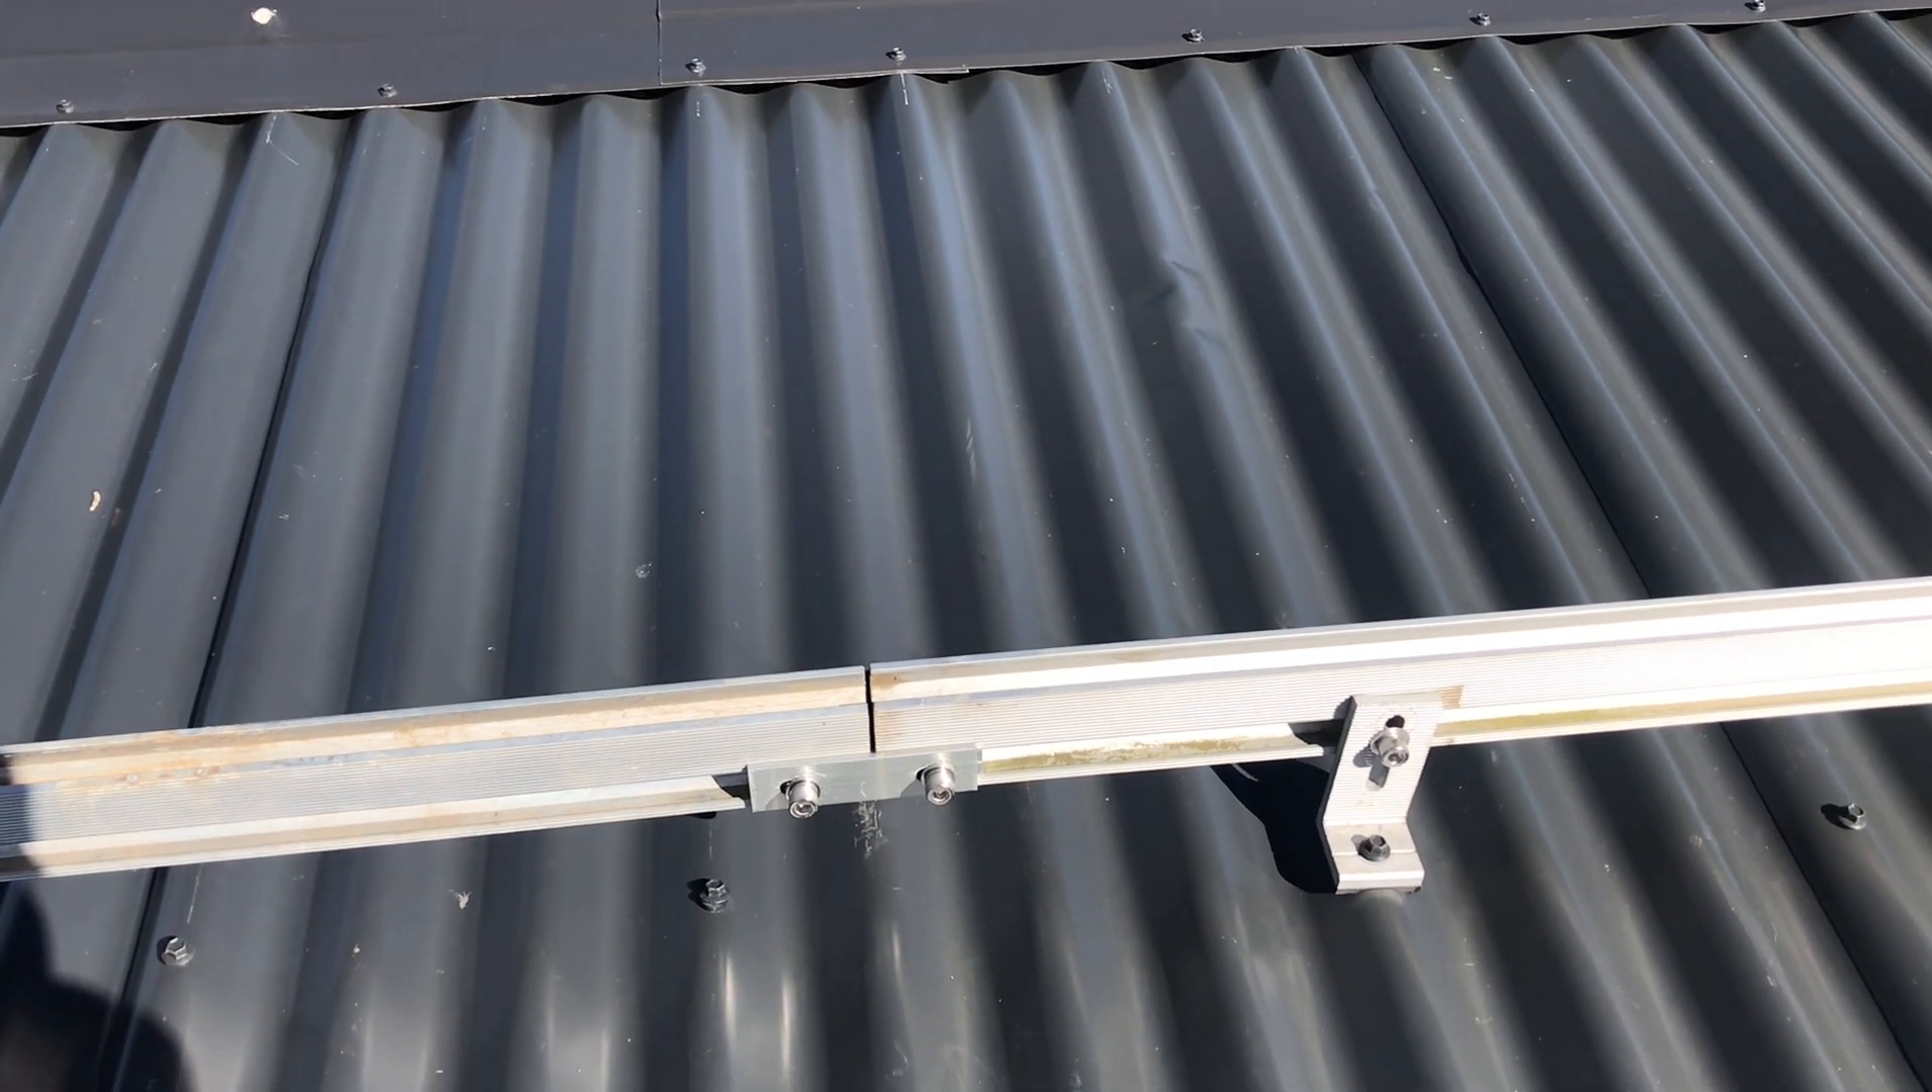We've got a what they call a joiner or a splice I think the actual technical term is where the two rails are locked in together.